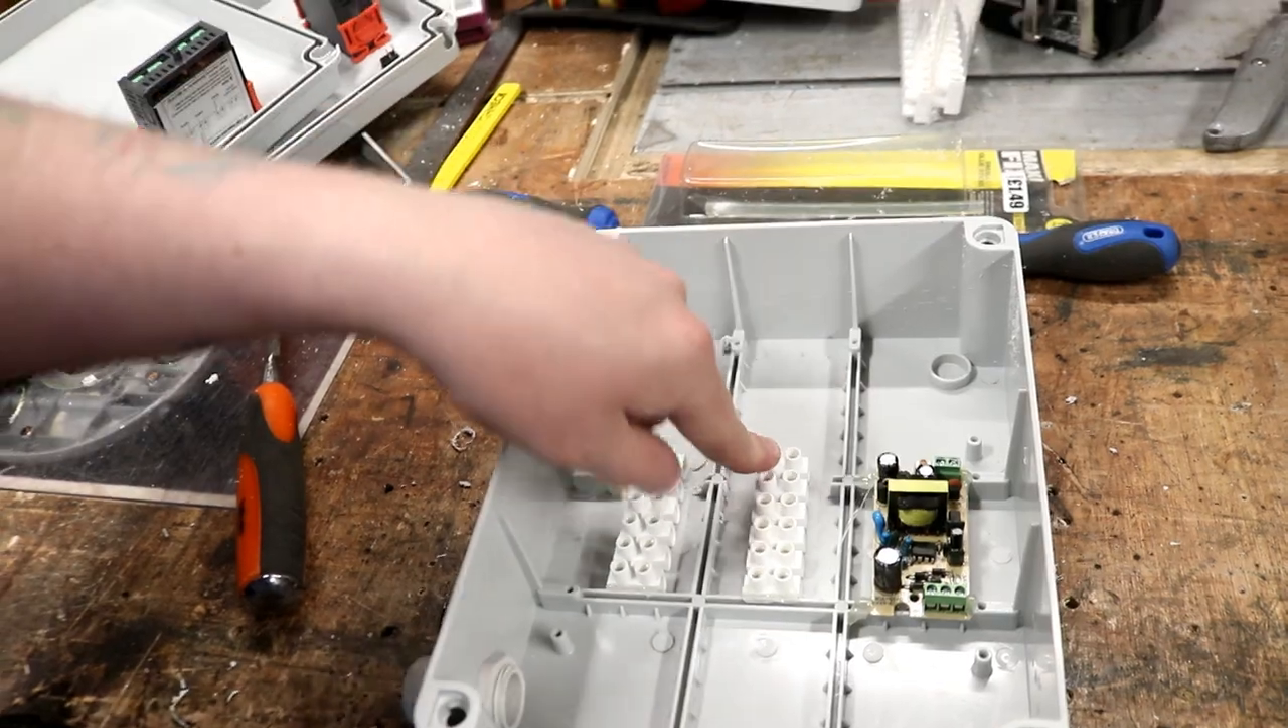We've started to mount the distribution blocks what they bloody call terminal blocks and the PSUs.